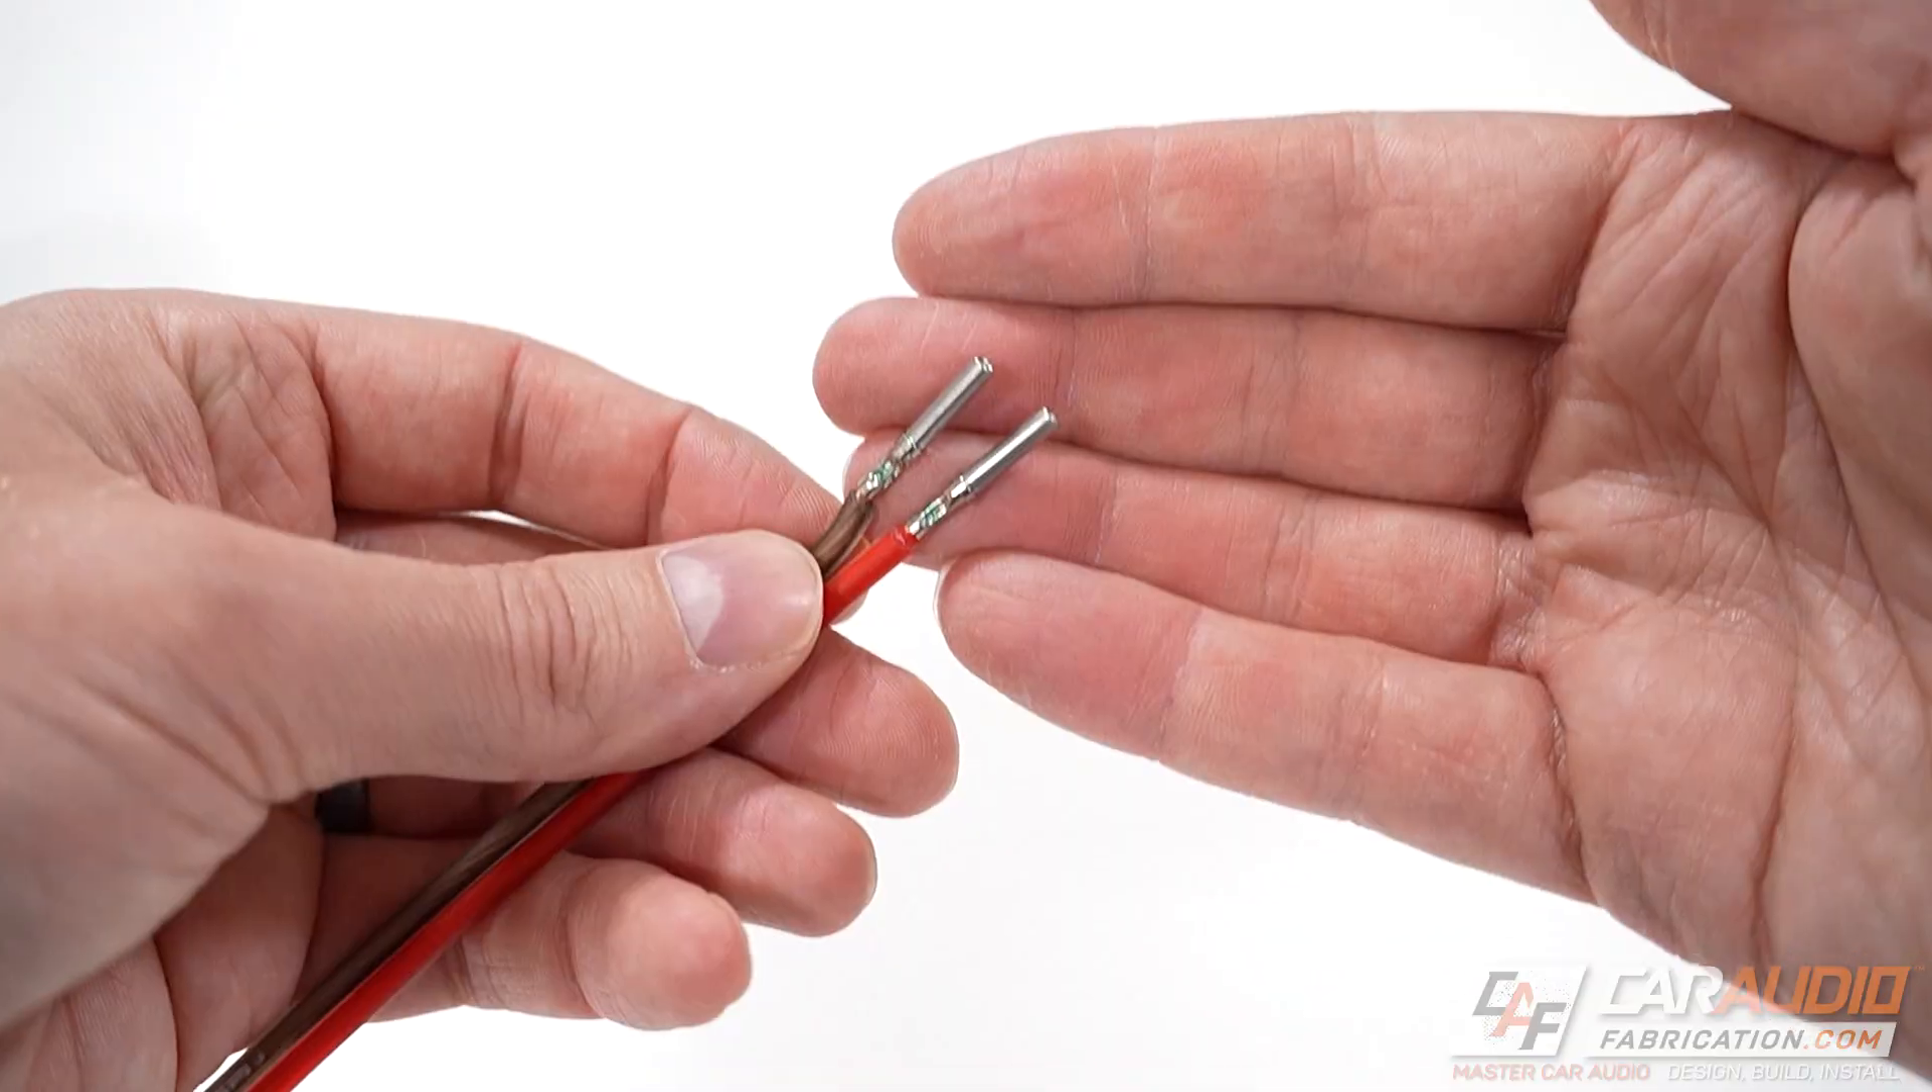Now notice, although we have a positive and a negative connection here, we've crimped the same barrel style to both connections here on this same wire.